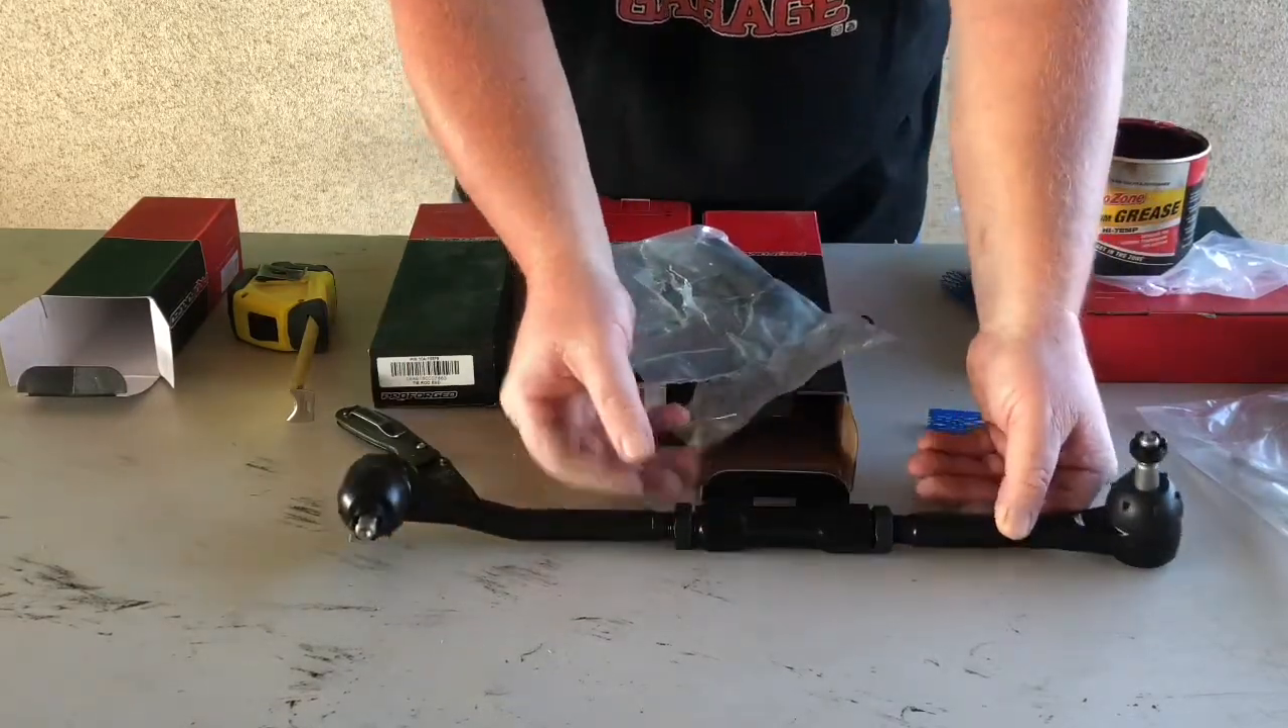So there we have an assembled tie rod. You got your inner and outer with your adjusting sleeve on it.